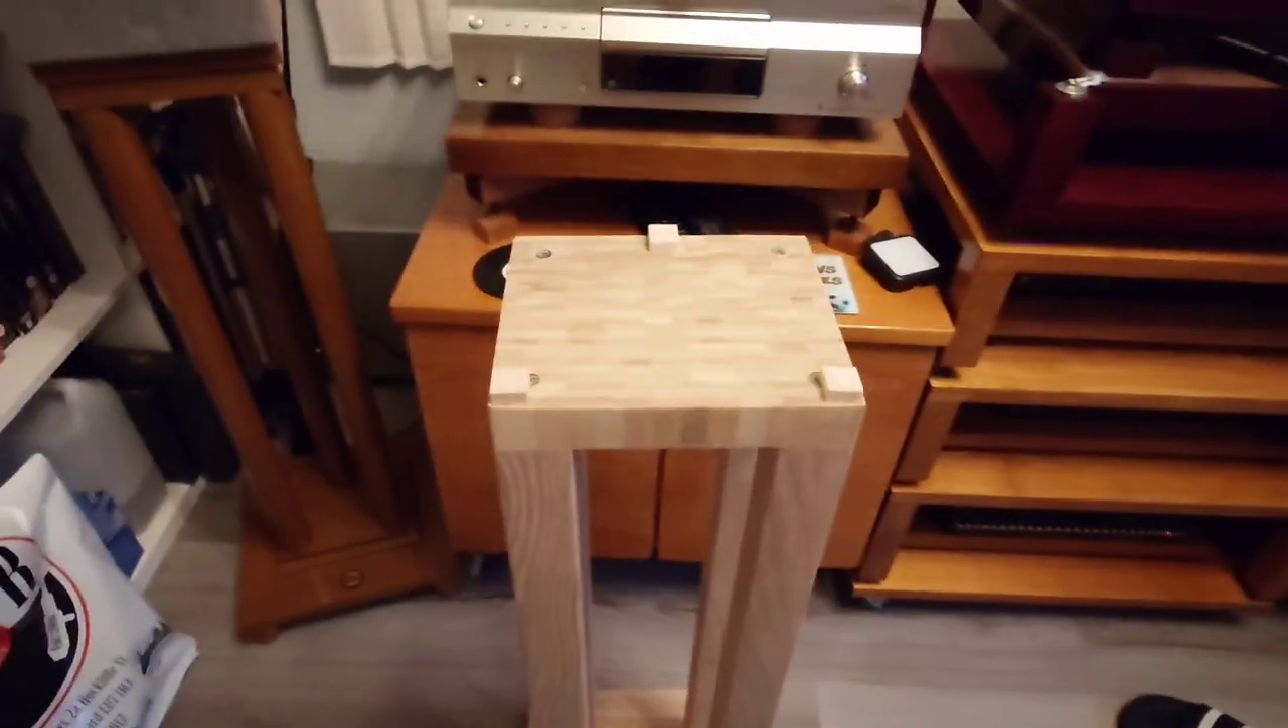Oh and also on the top plate there i've used some small bits of balsa wood on the corners.